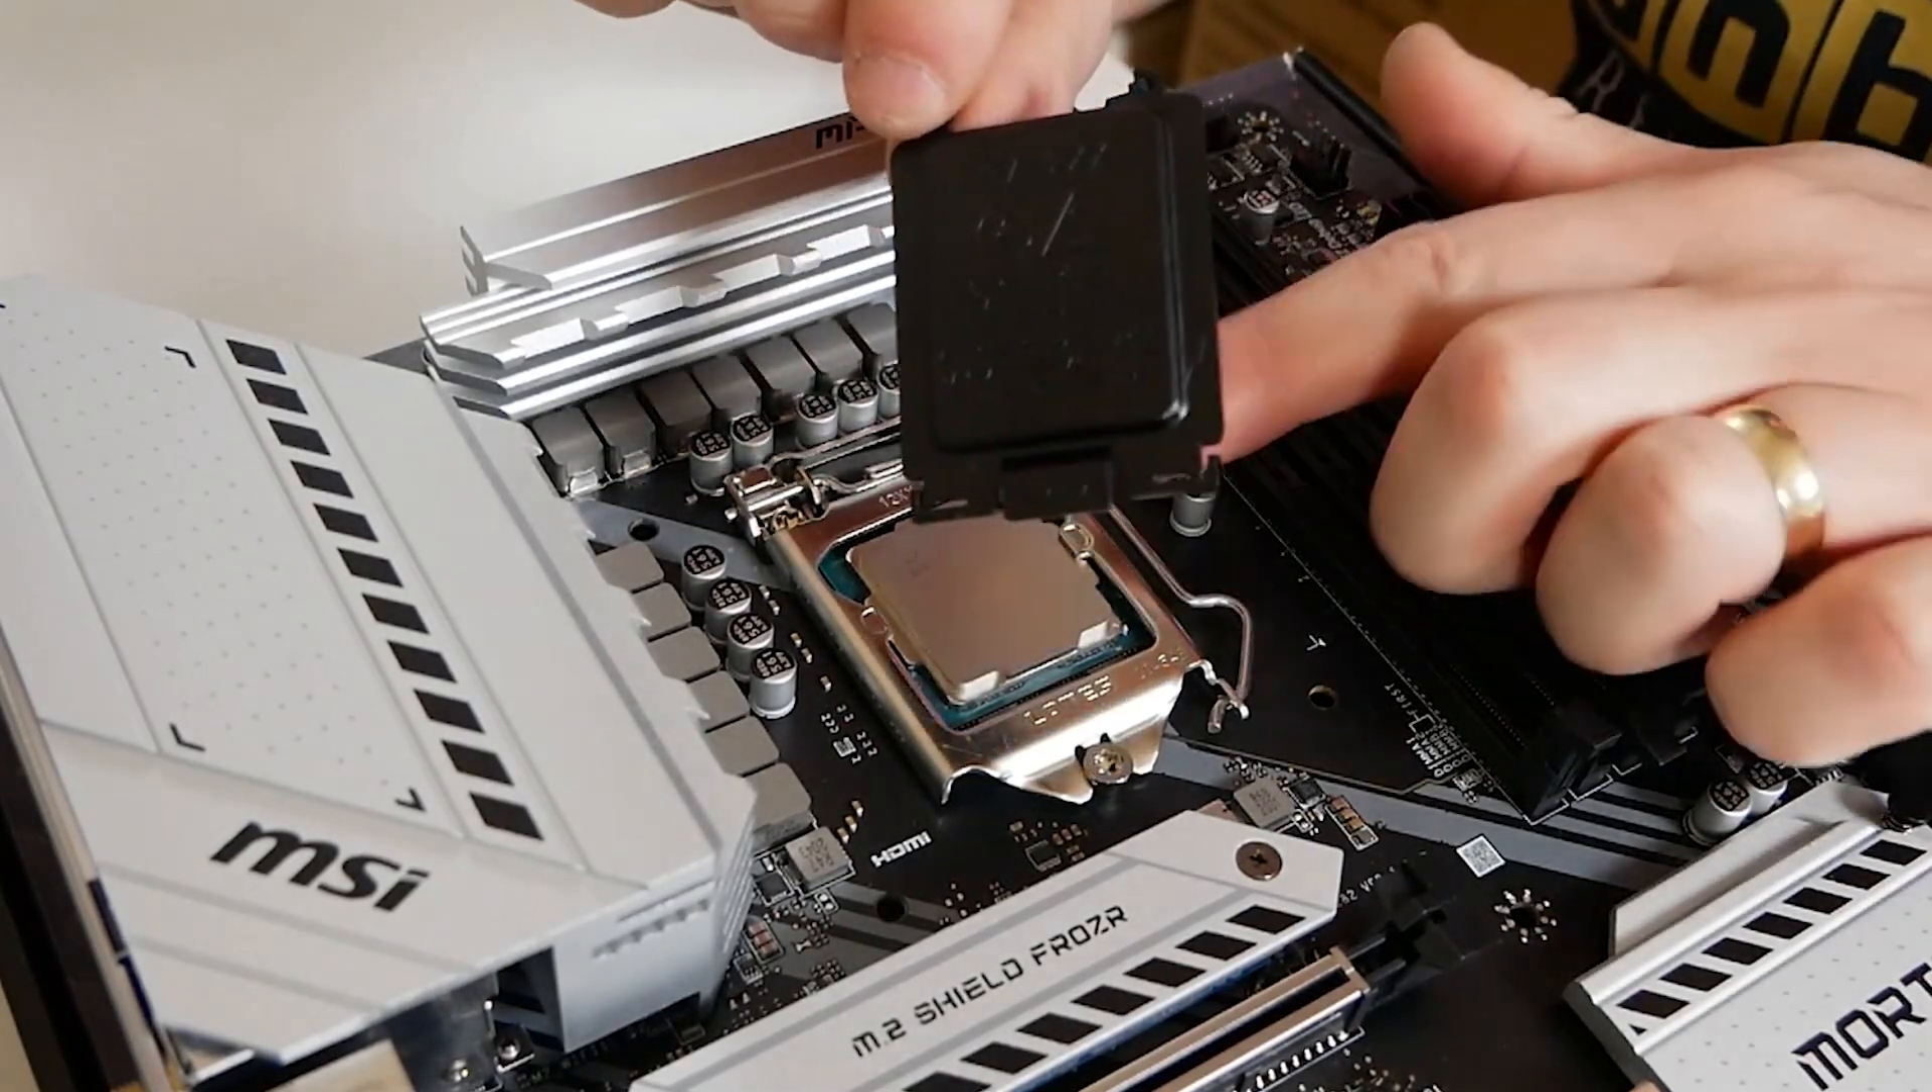So now the CPU socket cover has been removed and you can put that into your motherboard box just in case you need to return your motherboard.